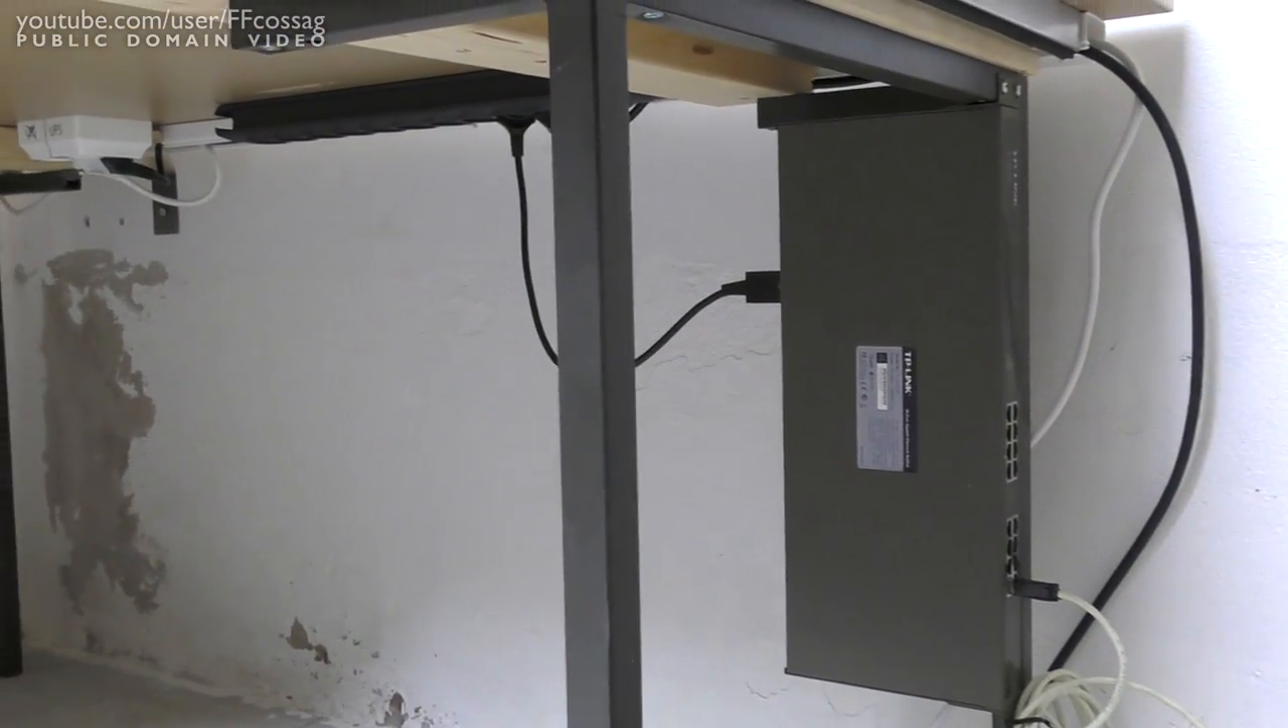So the only real change i've done since the last clip was i installed this 16 port ethernet switch here just to do some networking.